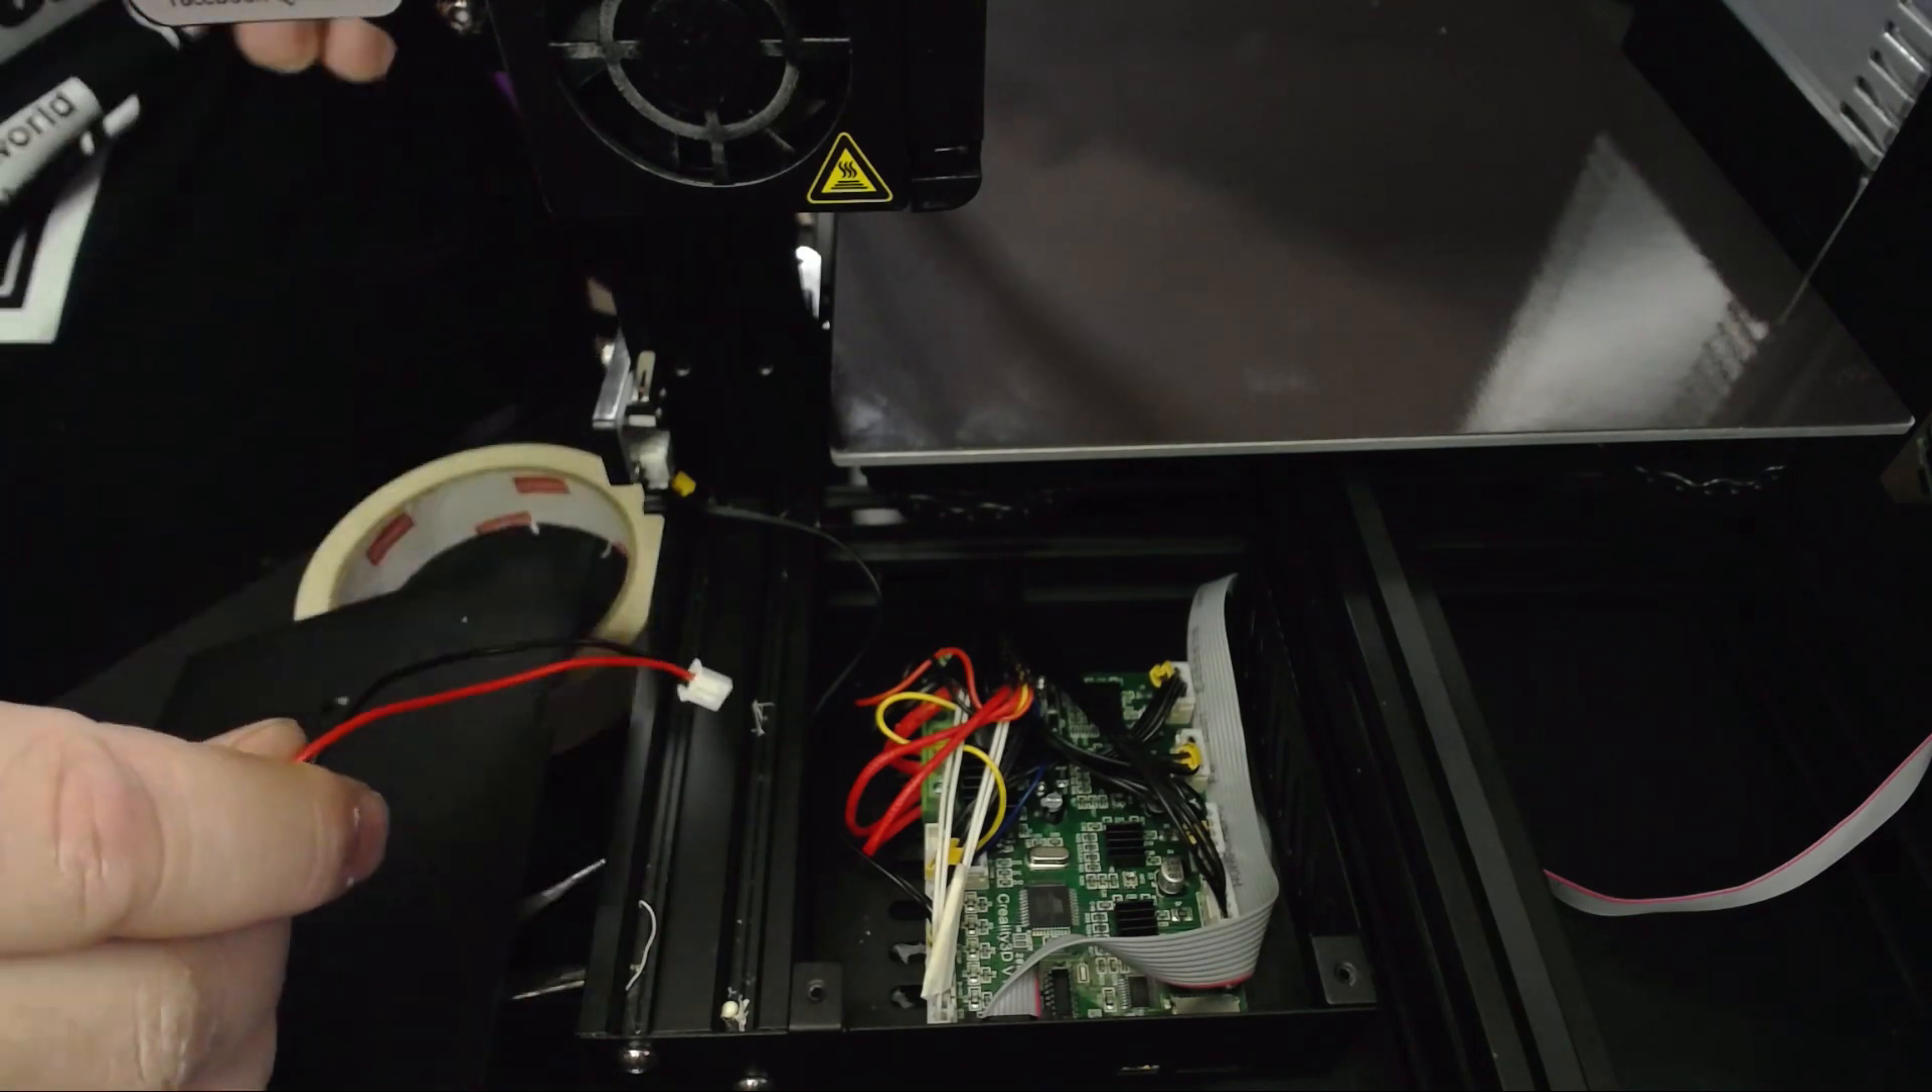All right, so we have the main board back into the Ender 3.